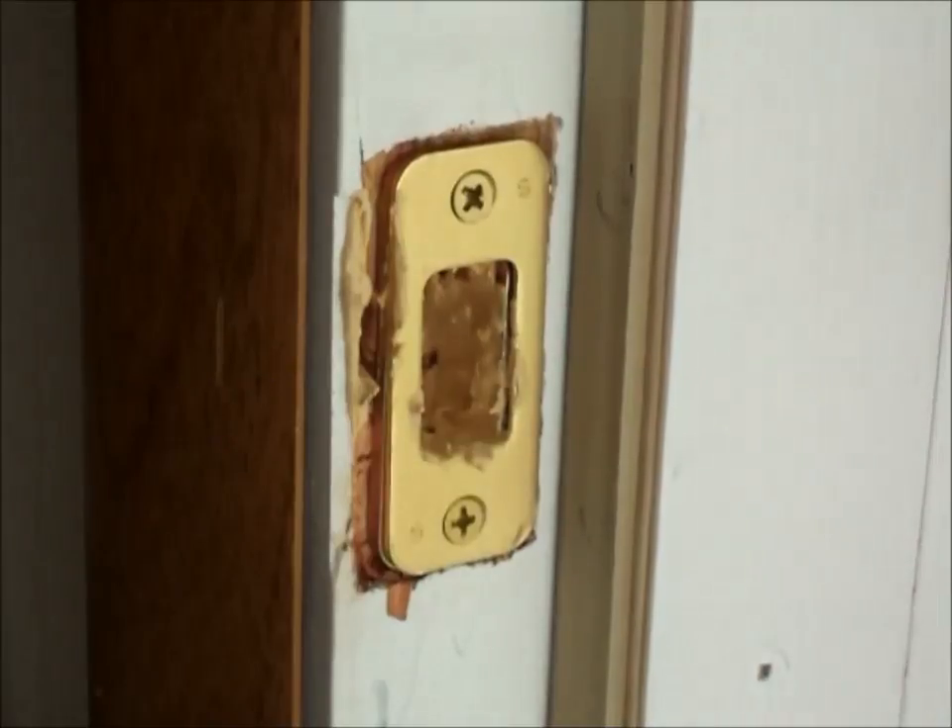I made the hole too big for my door lock, so I'm going to fill it with this stuff, Durham's water putty.